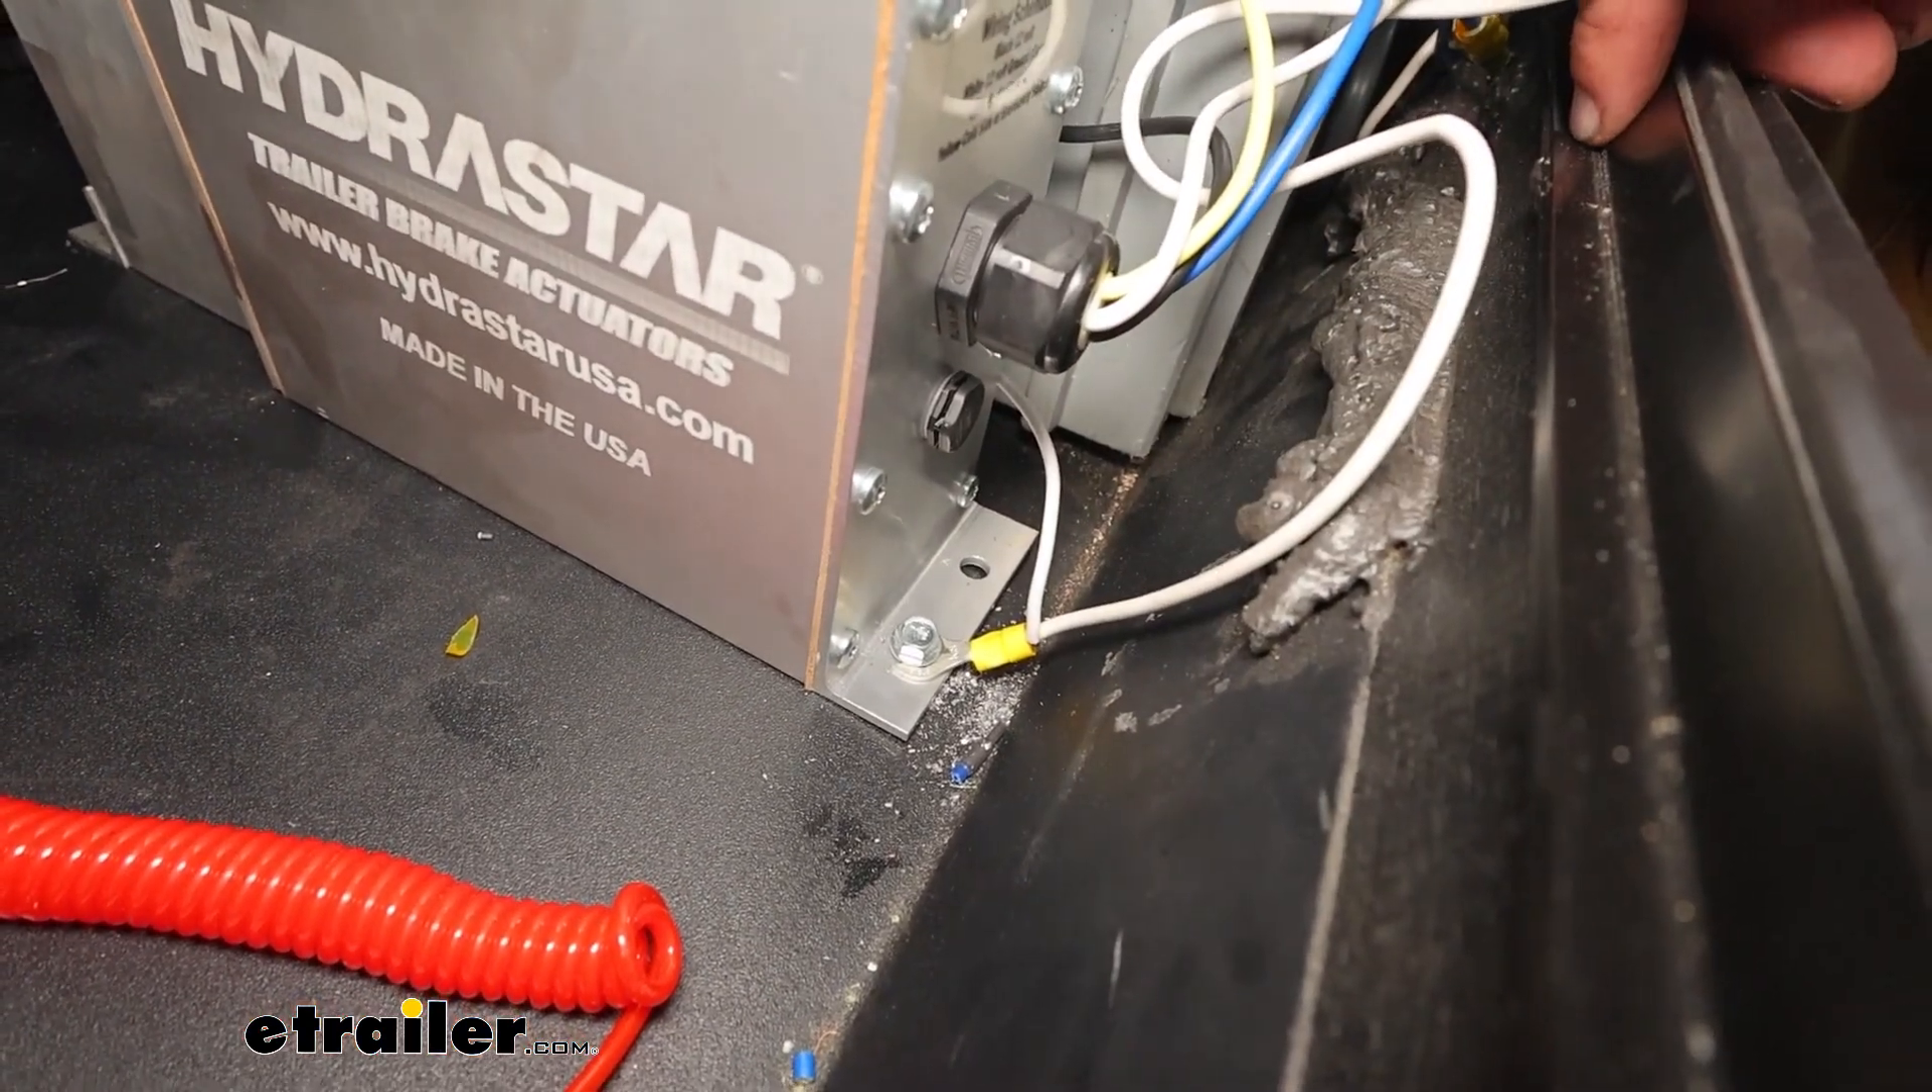We're going to start with the white wire, which we've got that going to a ground eyelet just attached to a self-tapper into the frame, also holding the actuator down.